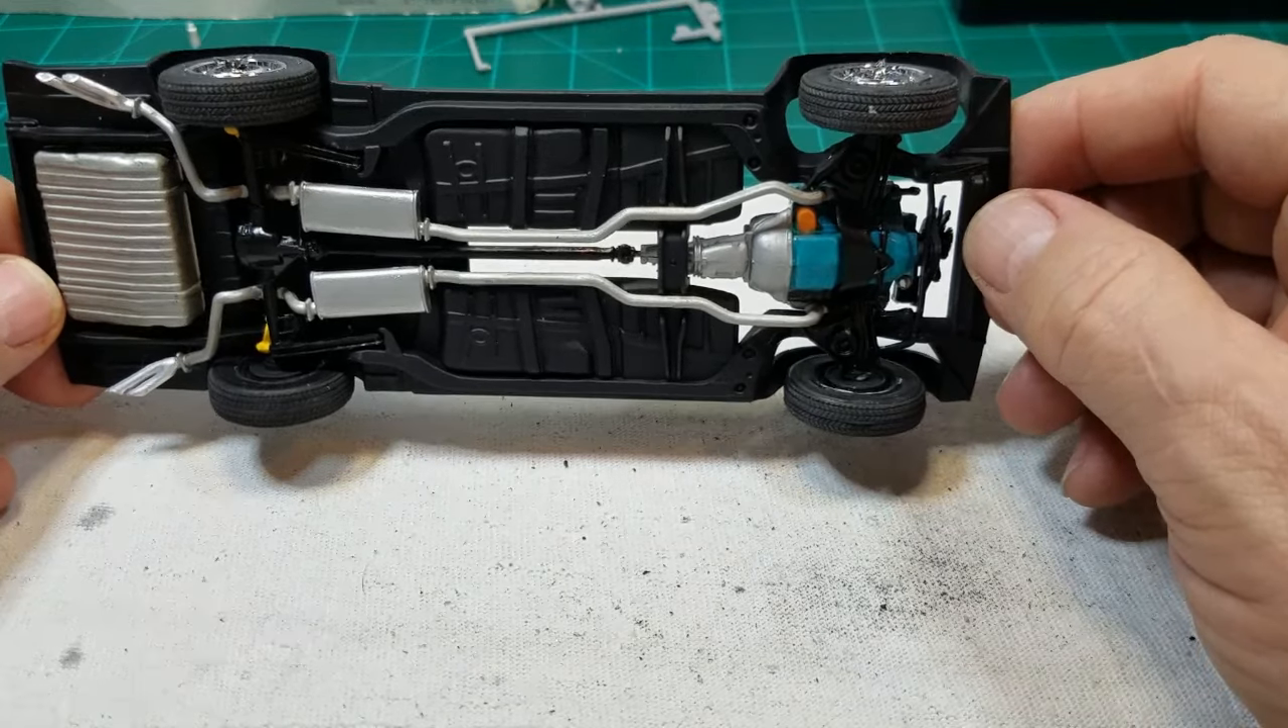So here's the chassis with the wheels, tires, and suspension all done and the engine completed and installed as well as the drive shaft.